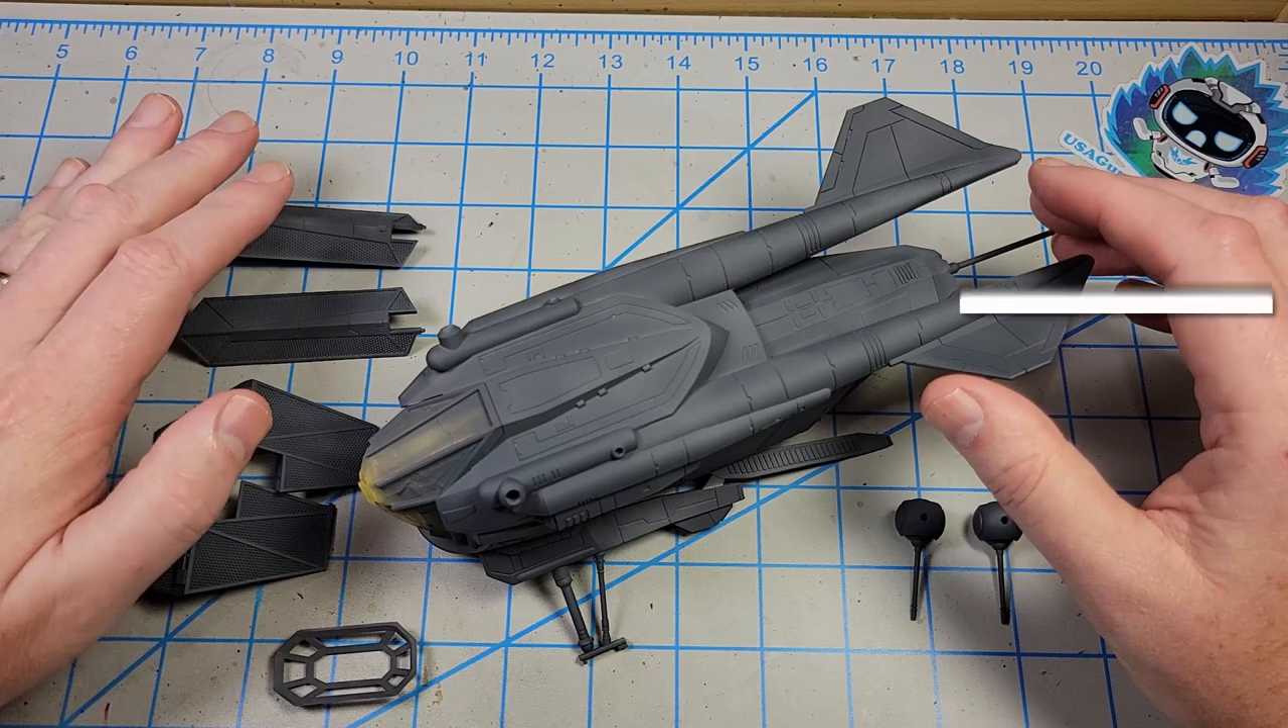But I've left these solar panels off to make everything easier to paint.